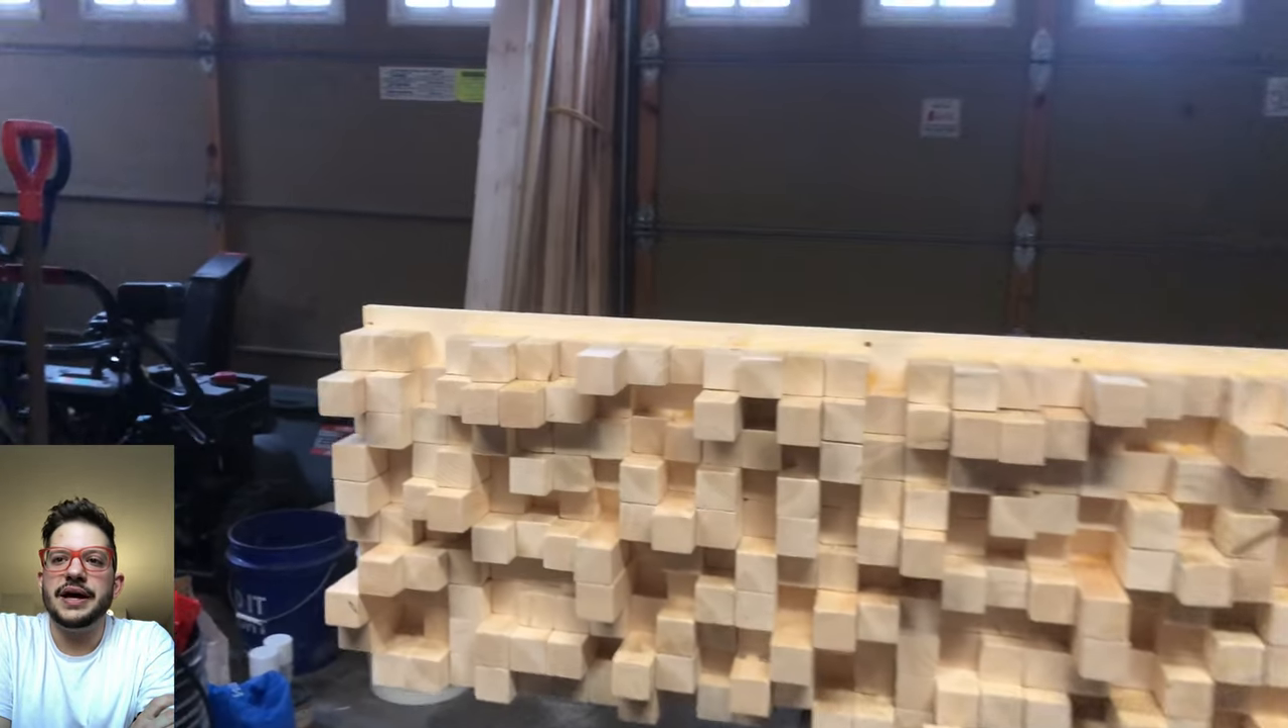There is the finished glued up diffuser.